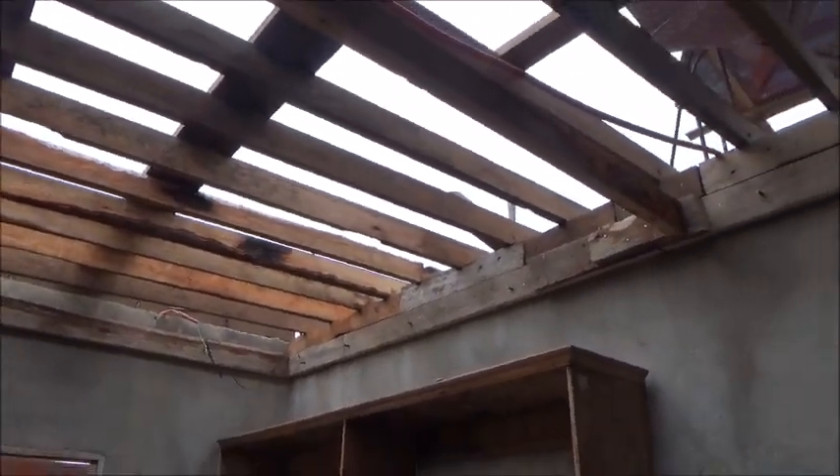We've got all these boards up now.